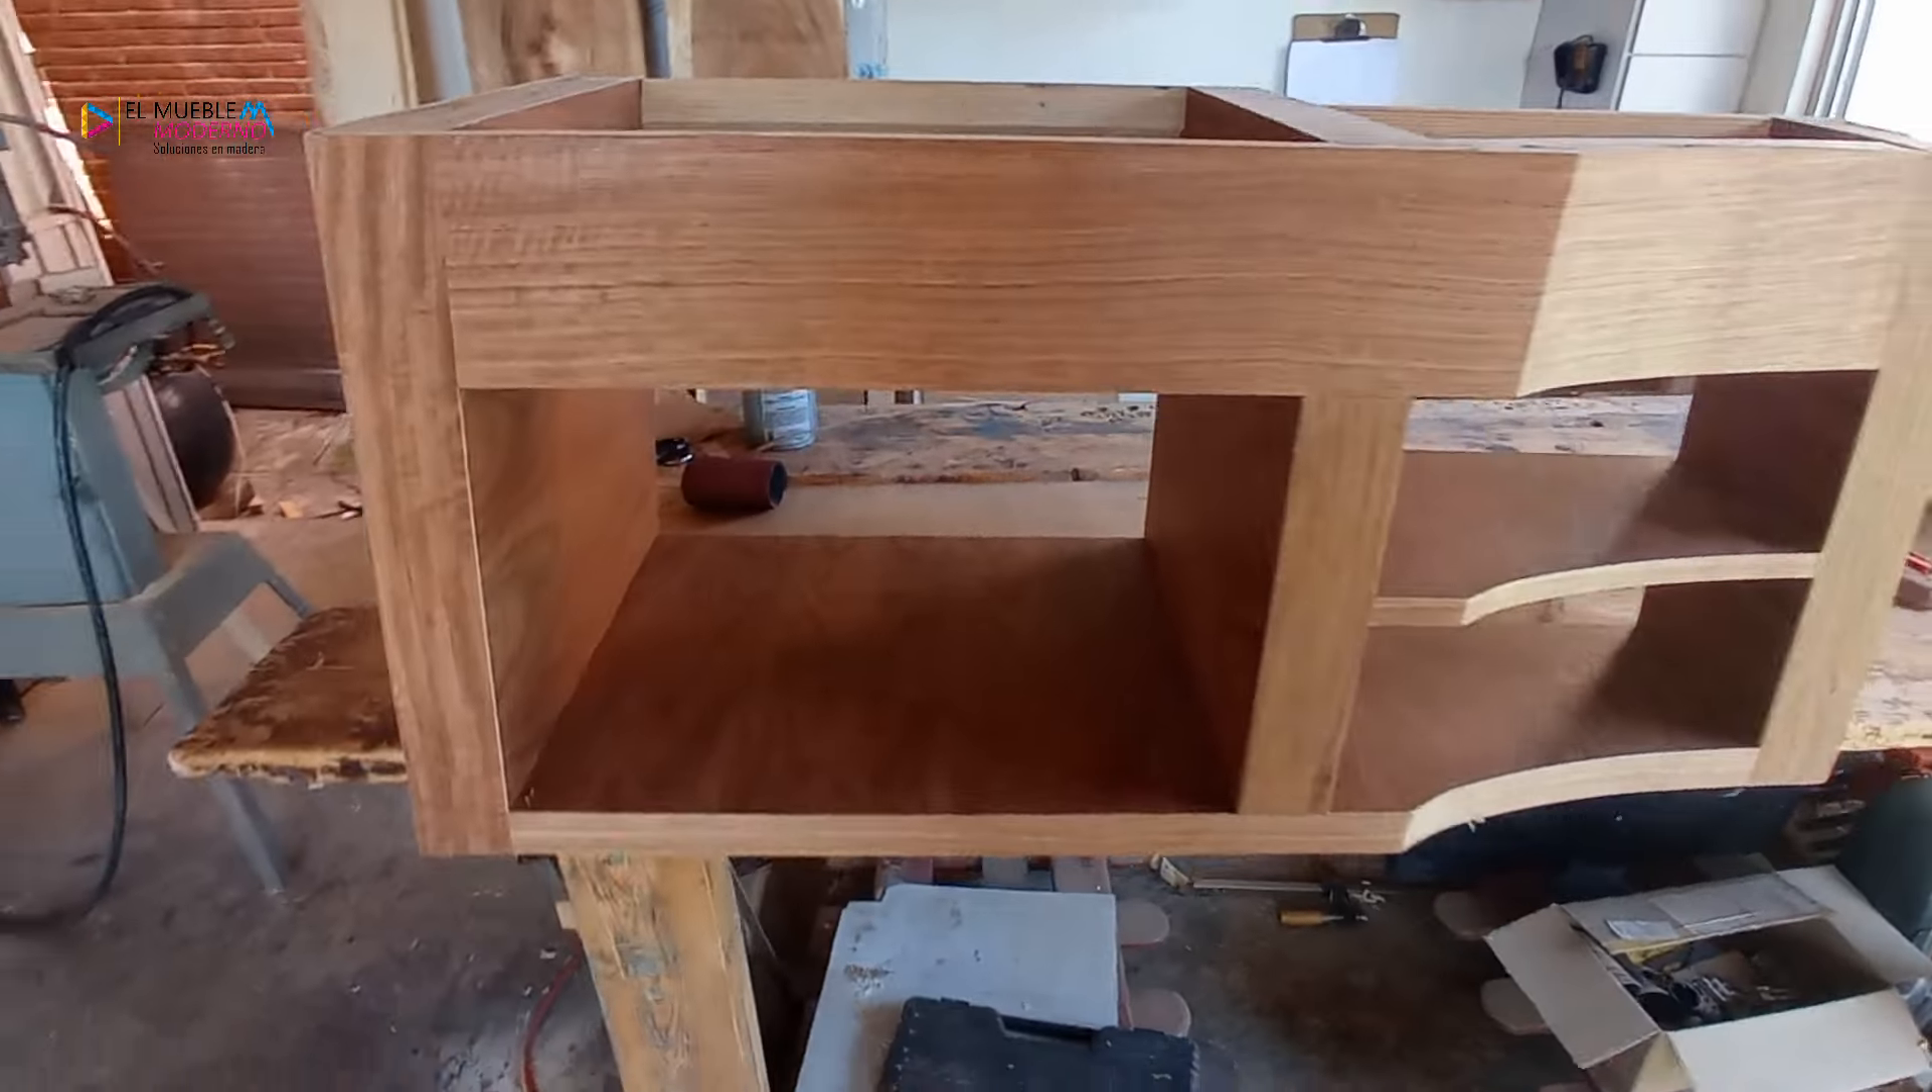Venga amigos, pues tenemos terminado el mueble, ya tenemos enchapado todo el frente de nuestro mueble, así es como queda, vea, ya tenemos el entrepaño incluso también, así es como queda.